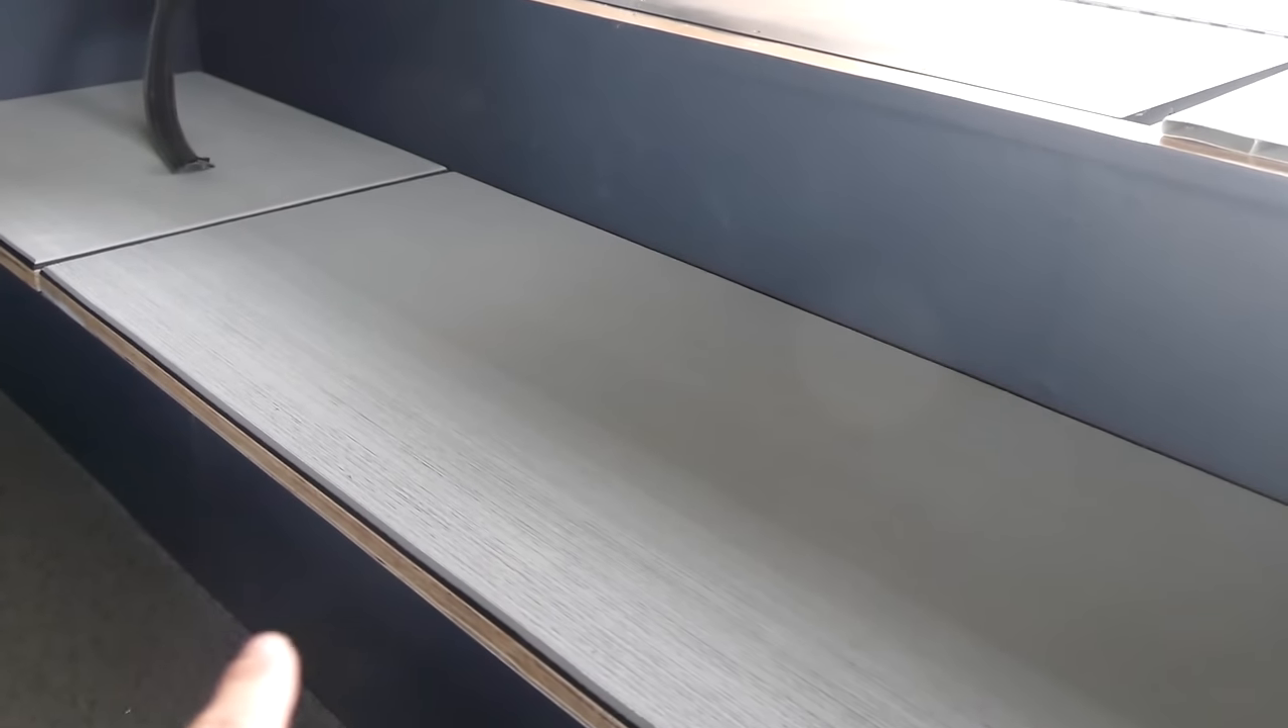Bon voilà les deux premiers panneaux en place c'est super propre.